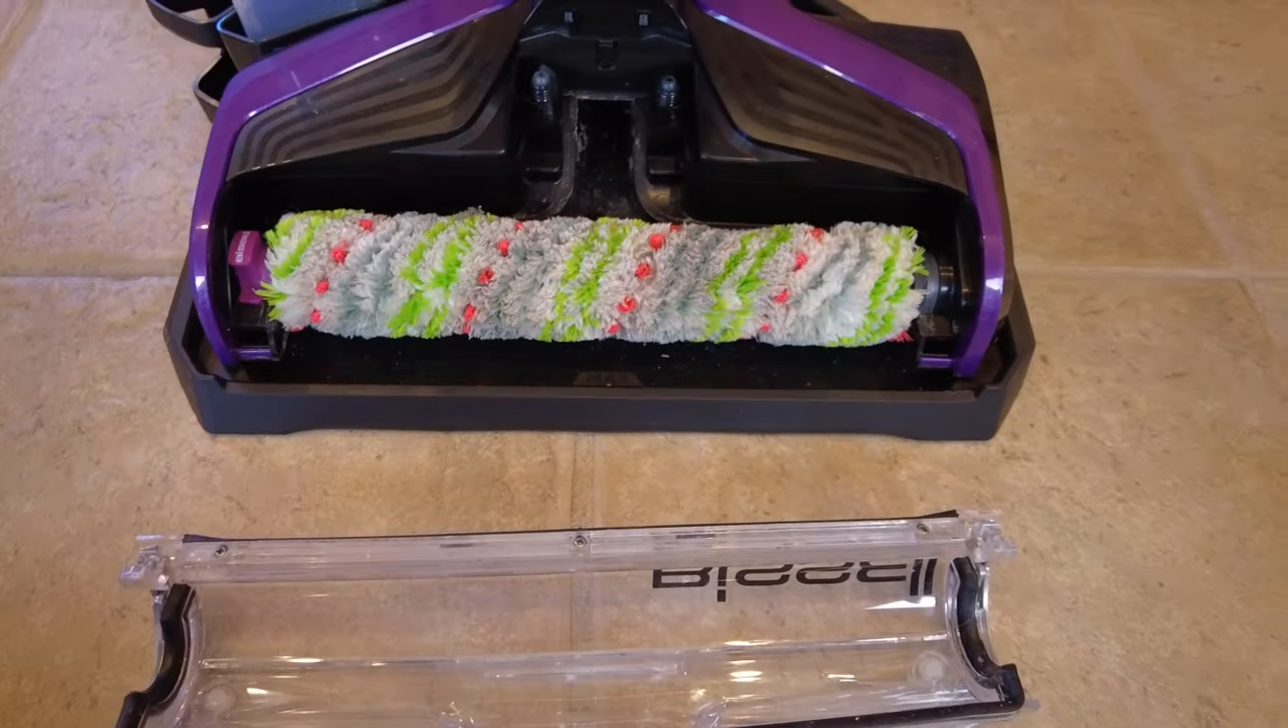The agitator or the brush is in place.